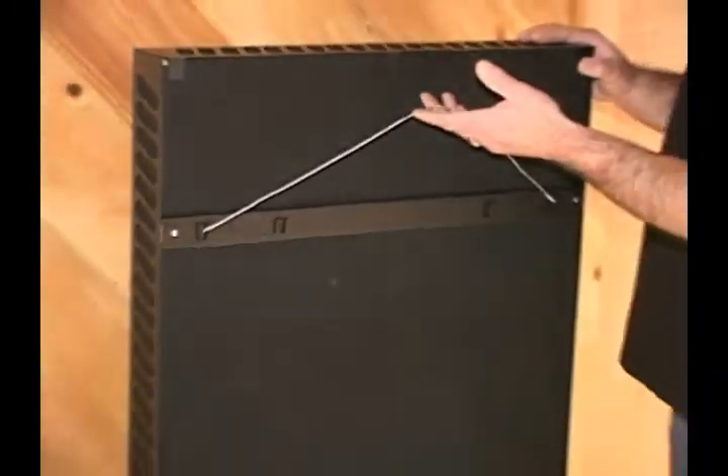So here we've strung the top wire for hanging down on the door.